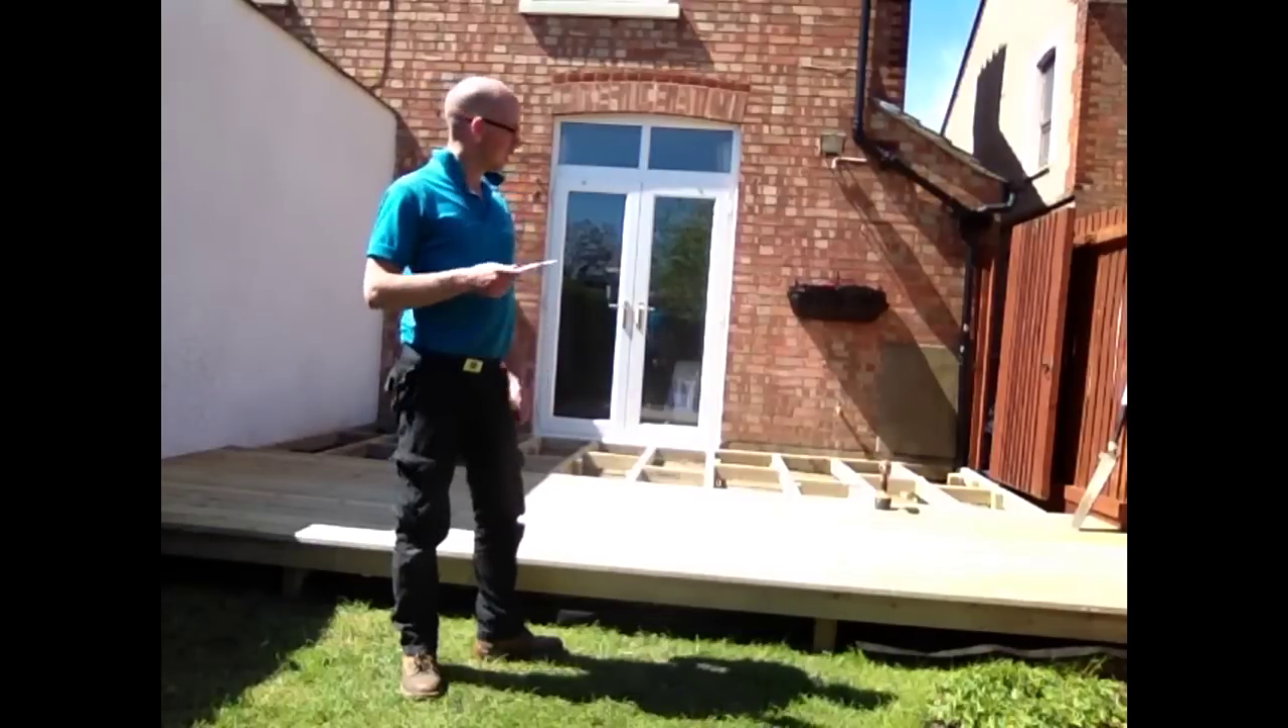As you can see I've already started to put the decking planks on.